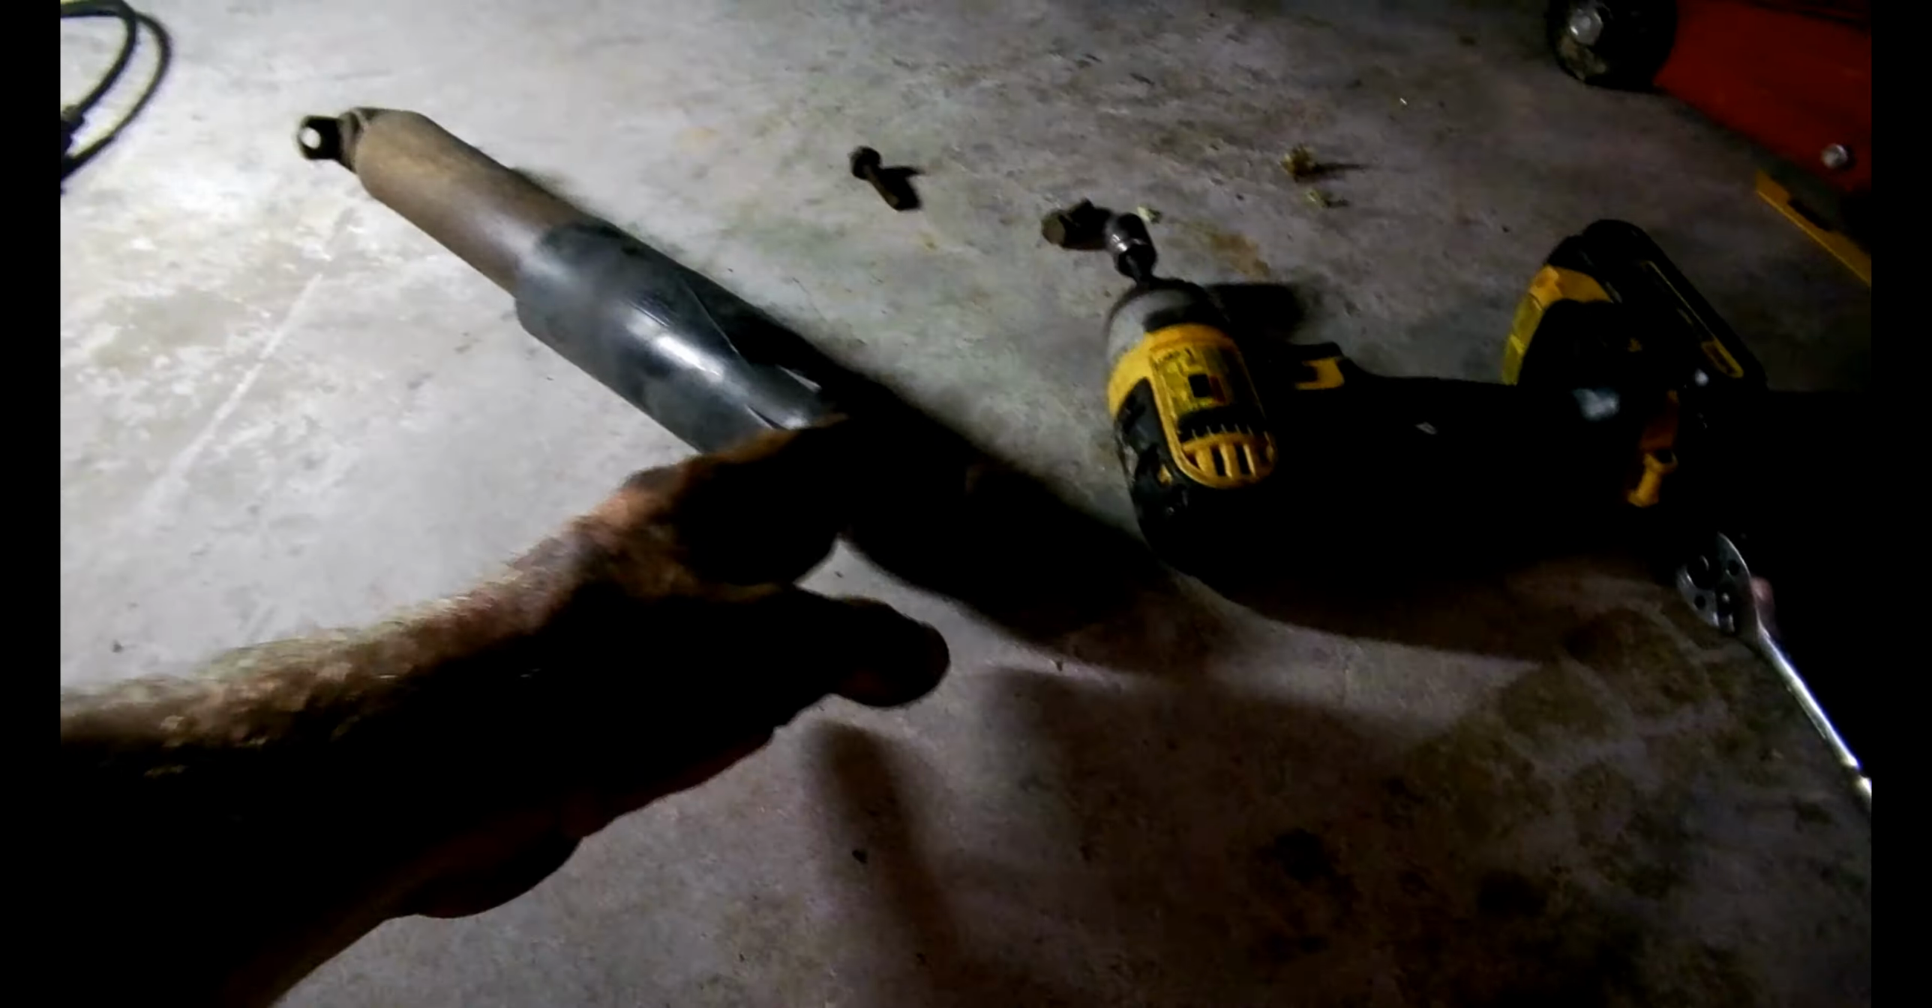Now you have your old shock removed.